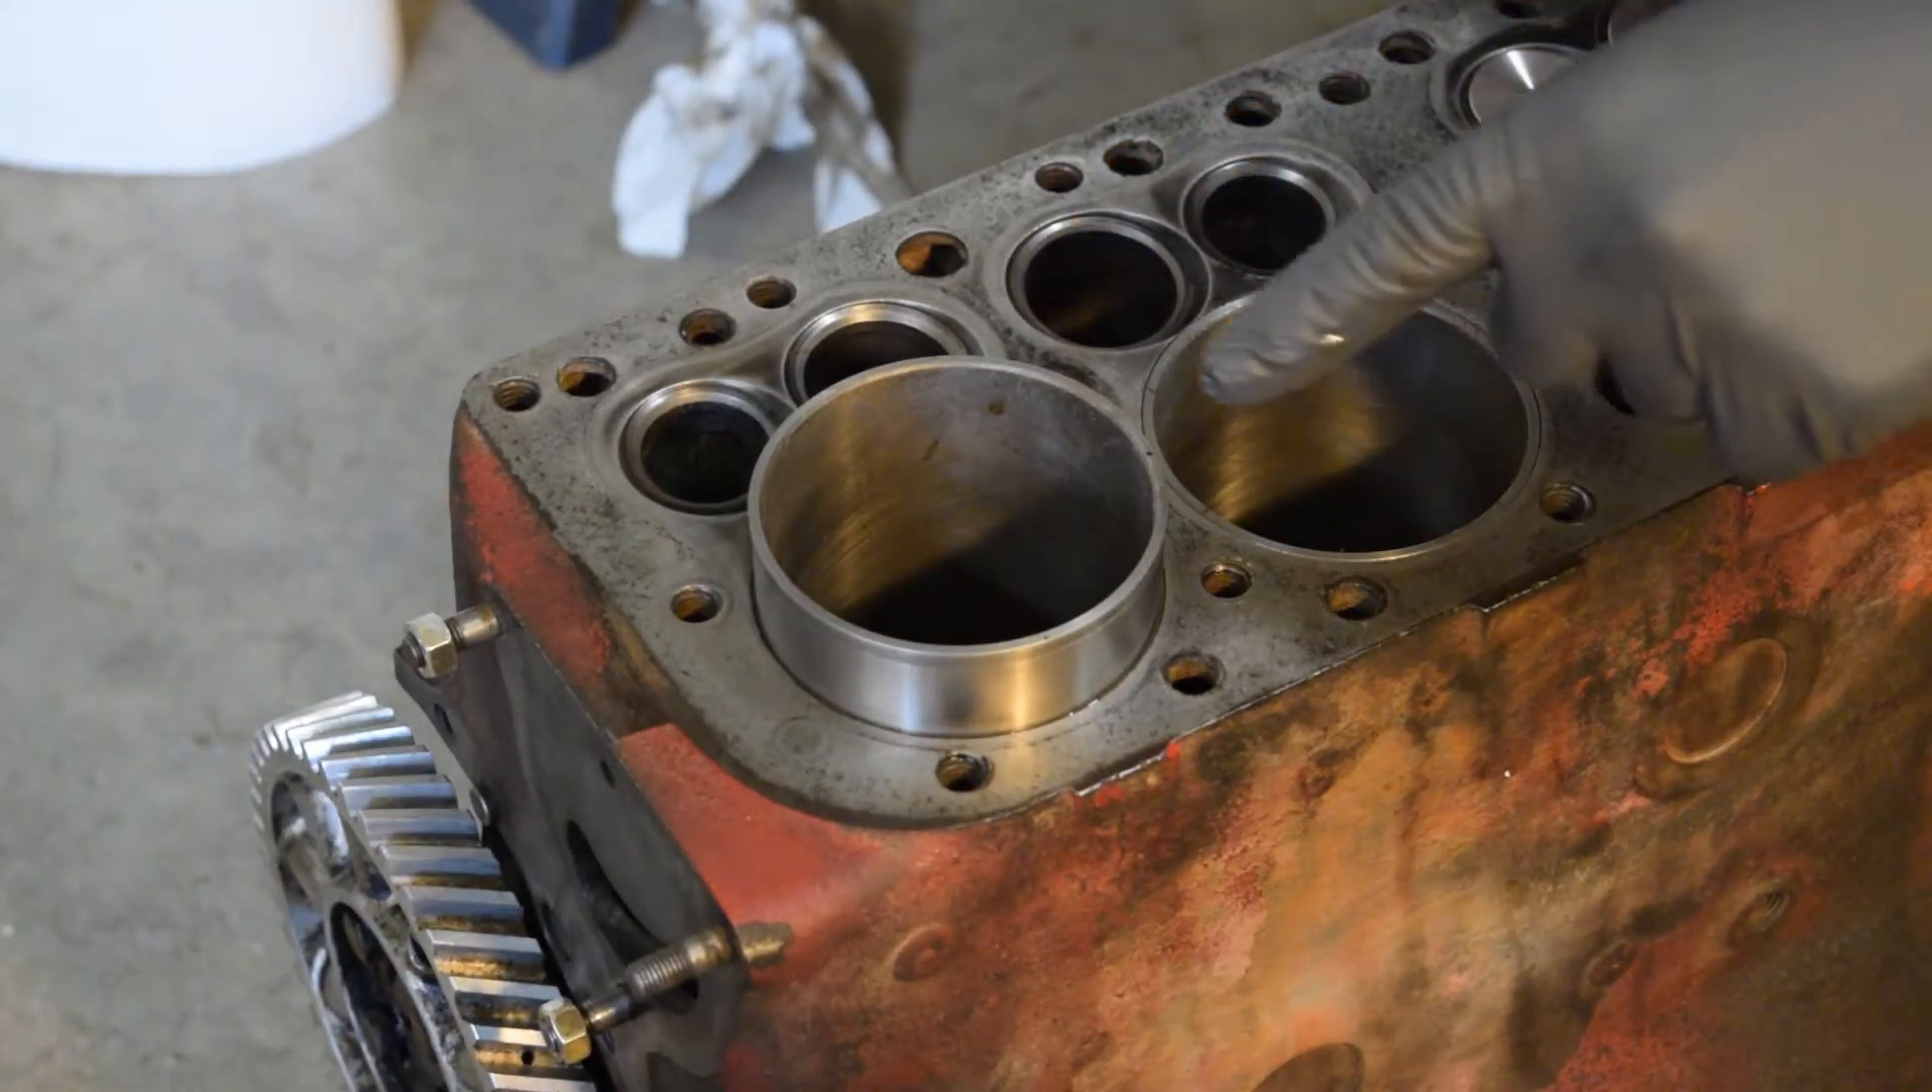We've got this neck sleeve almost all the way in.